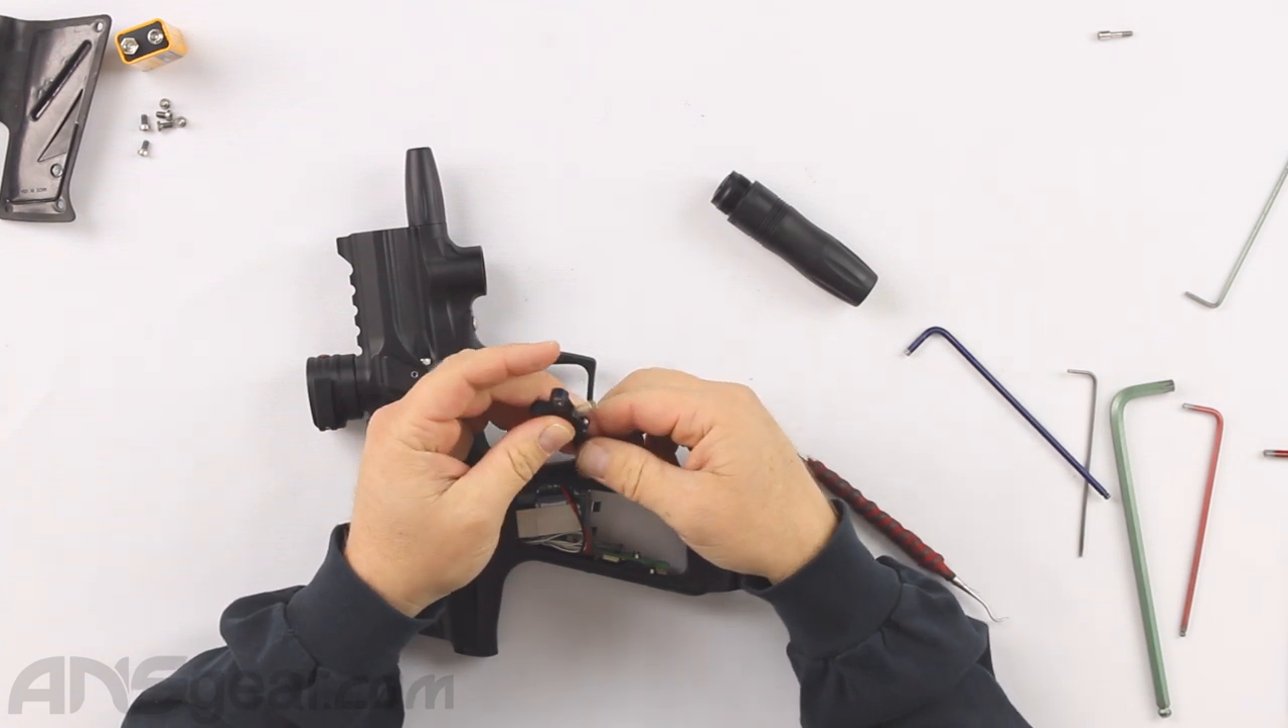We'll put the battery in when we go to put the grips on, but now we've got to get that trigger in there.